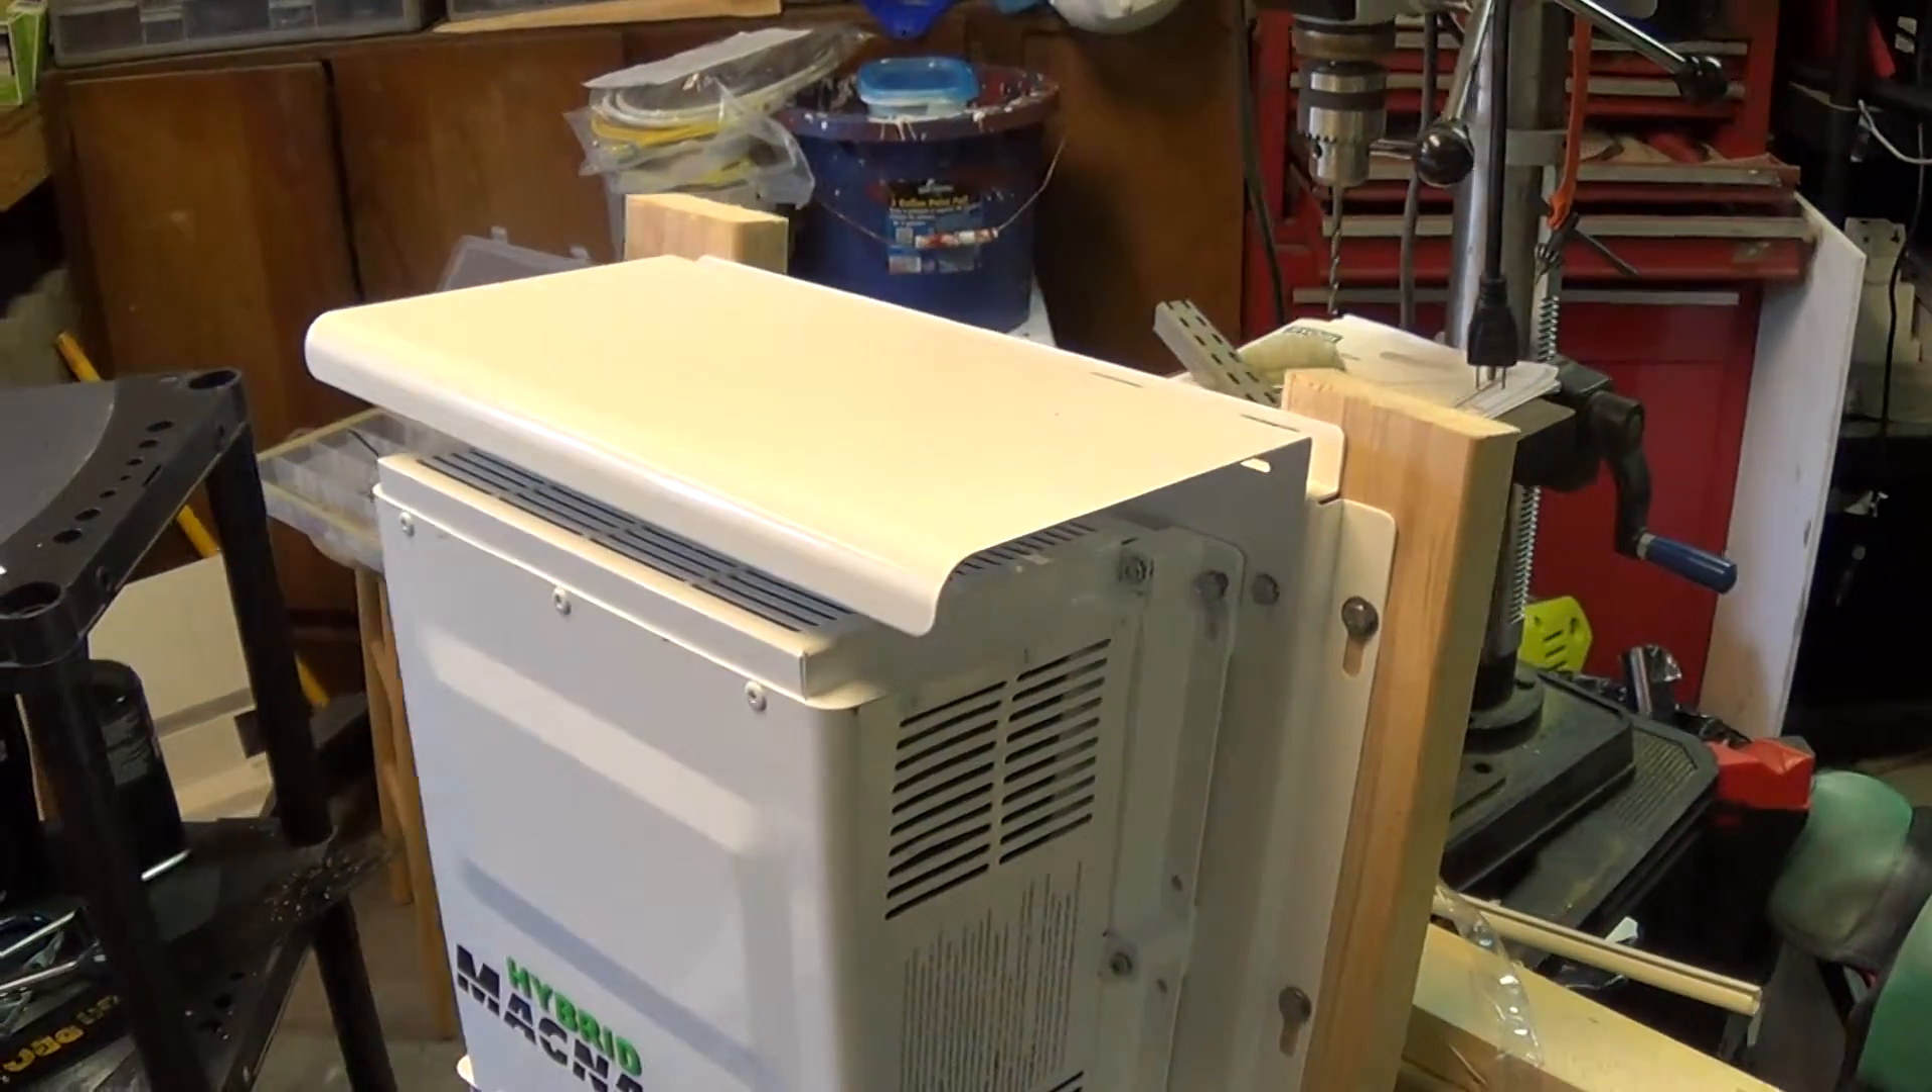And here's the finished product I got the top plate up on the top.